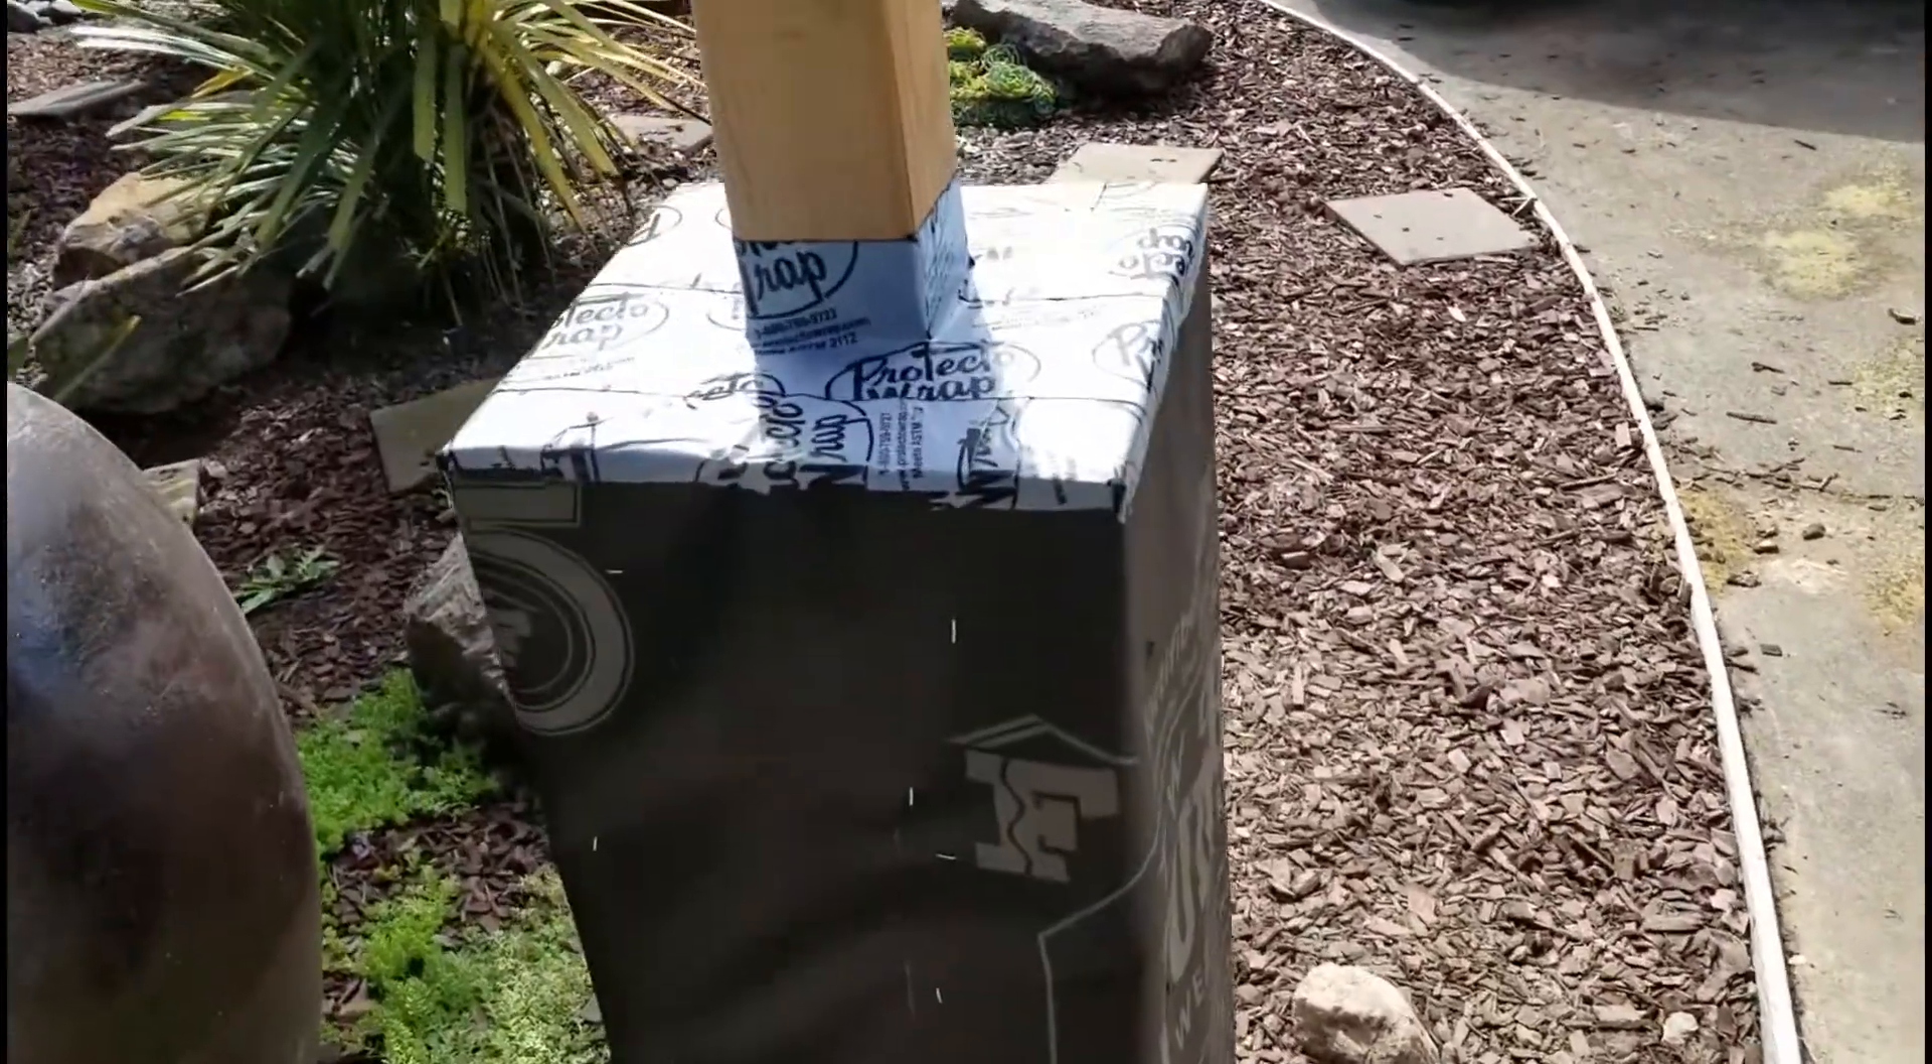As you can see, we've got the columns all wrapped up and everything. We've got the paper on there. We've got the waterproof on the top. Everything's level.